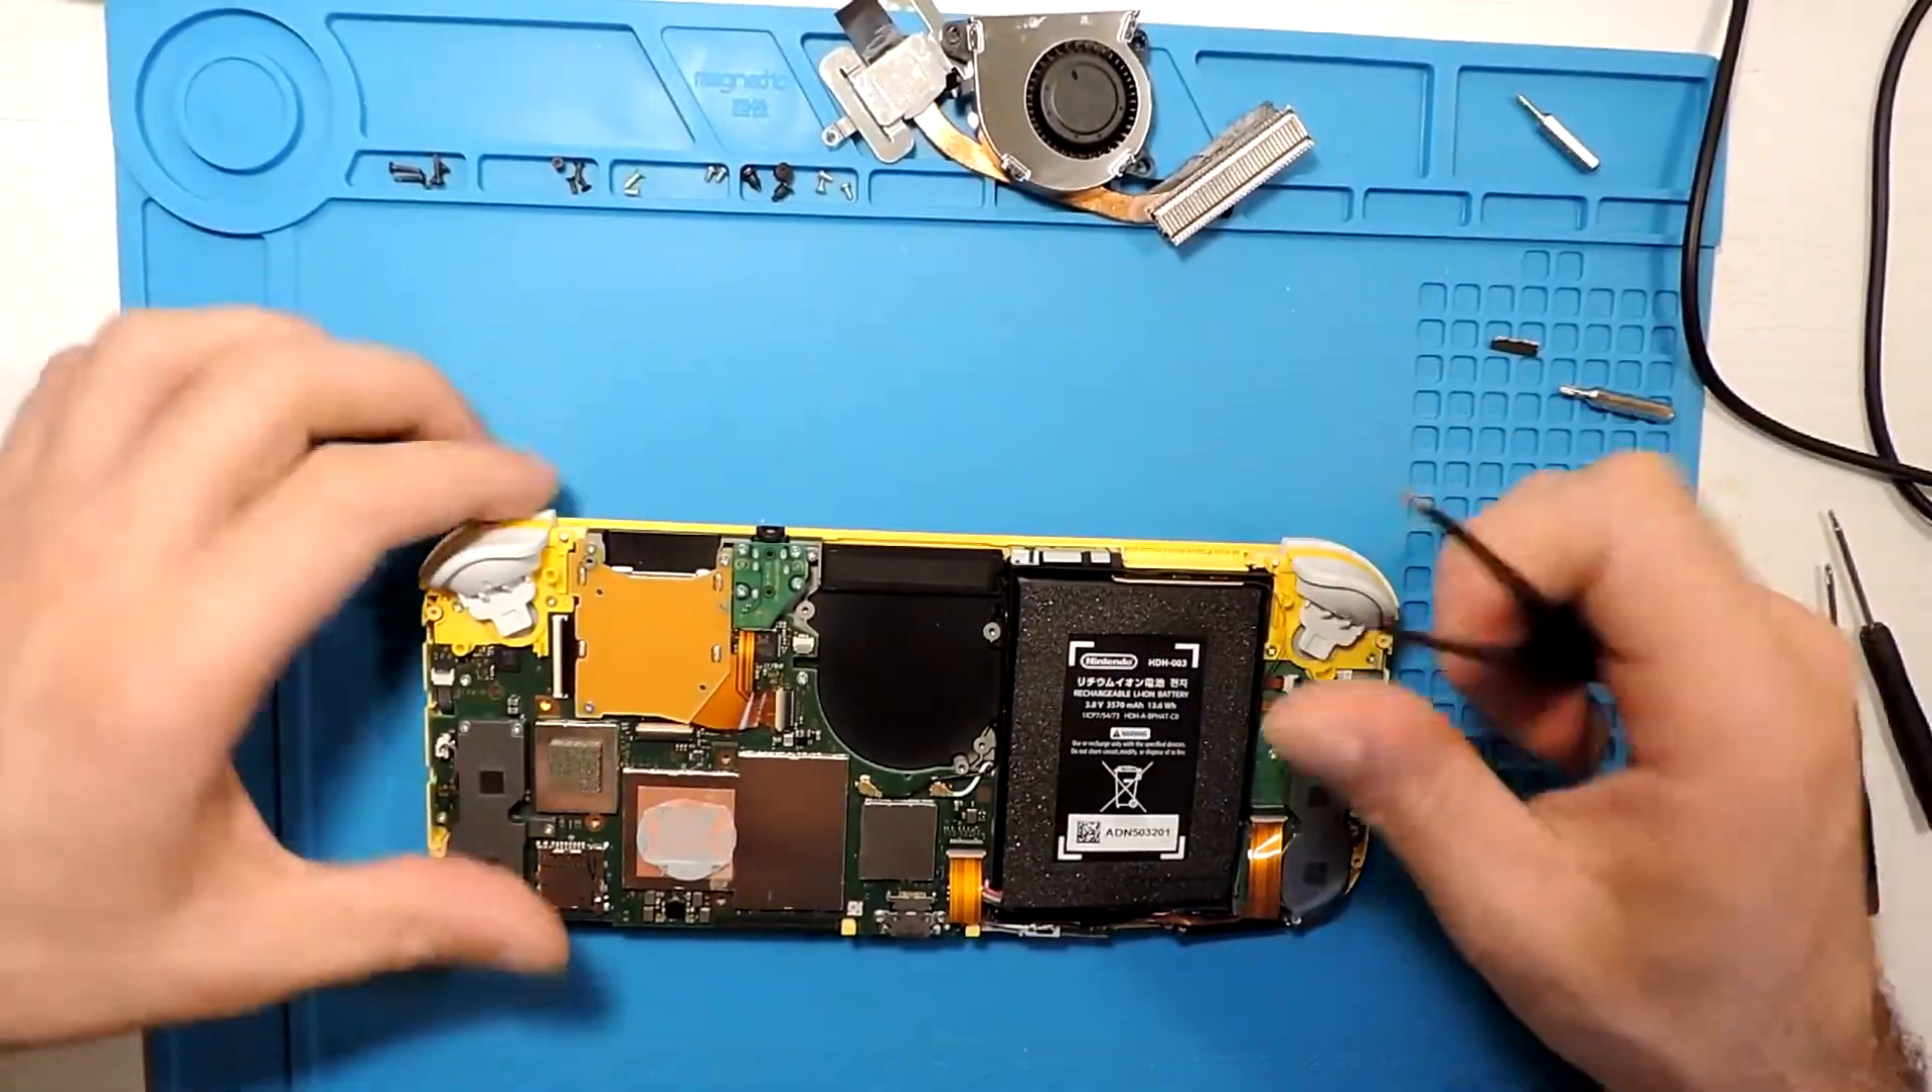Okay so we have the fan out.